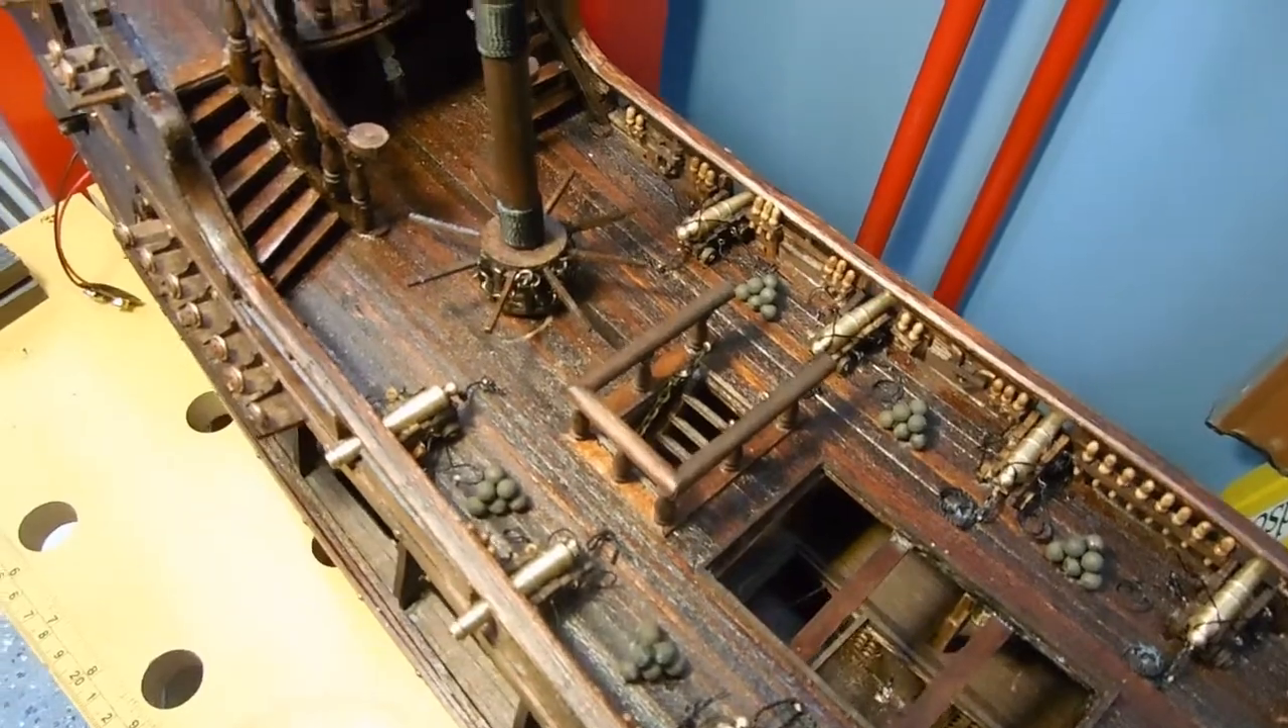You might also notice I put cannon balls beside the cannons.